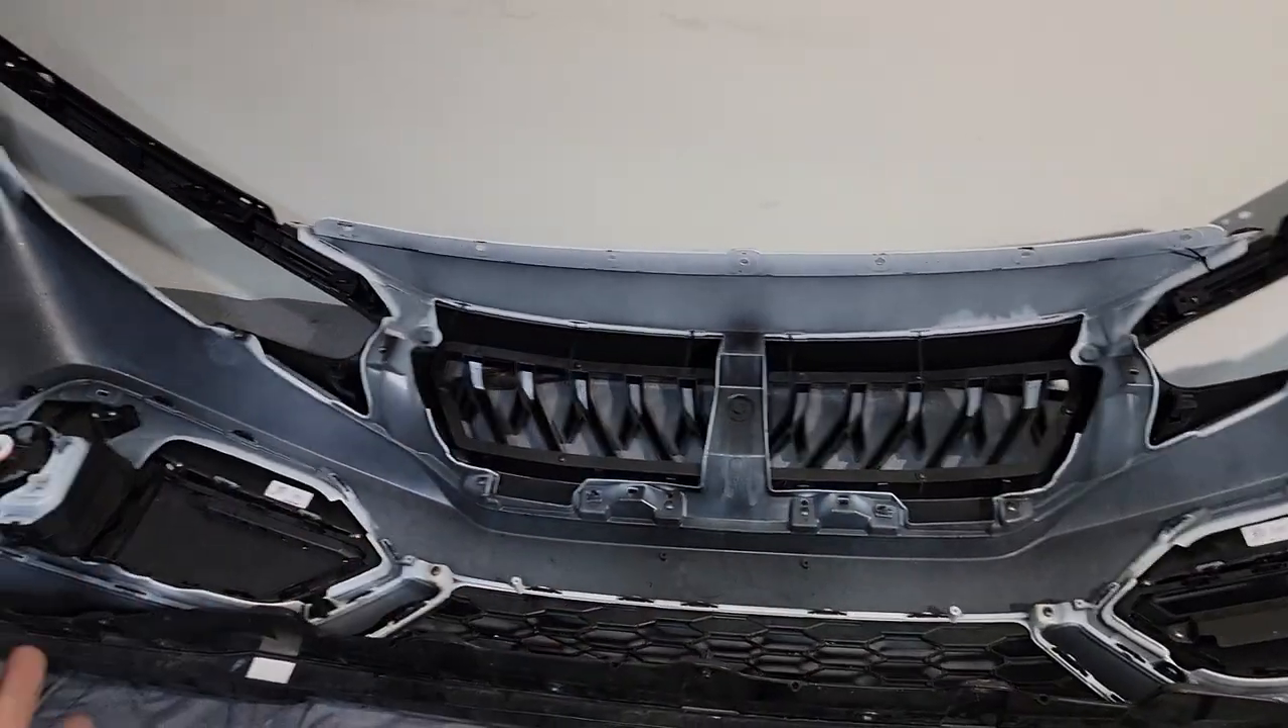So you're done installing the grill.